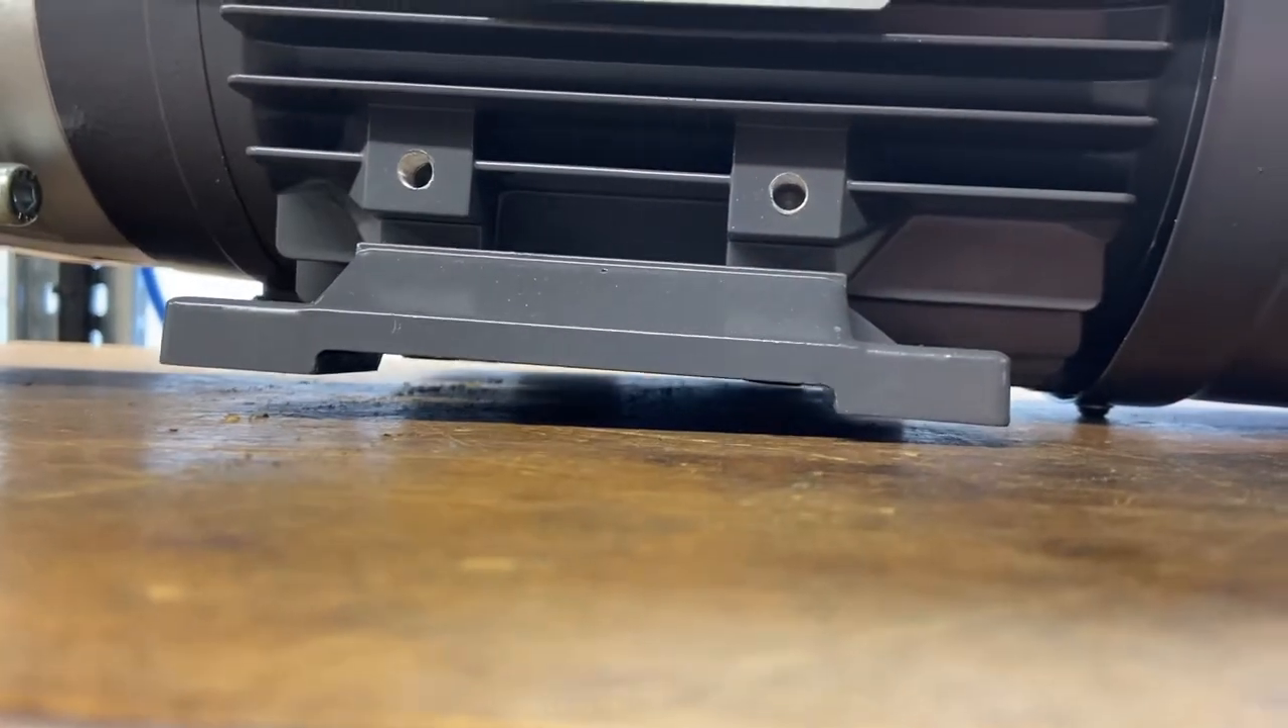You notice it doesn't sit flat on the bench.